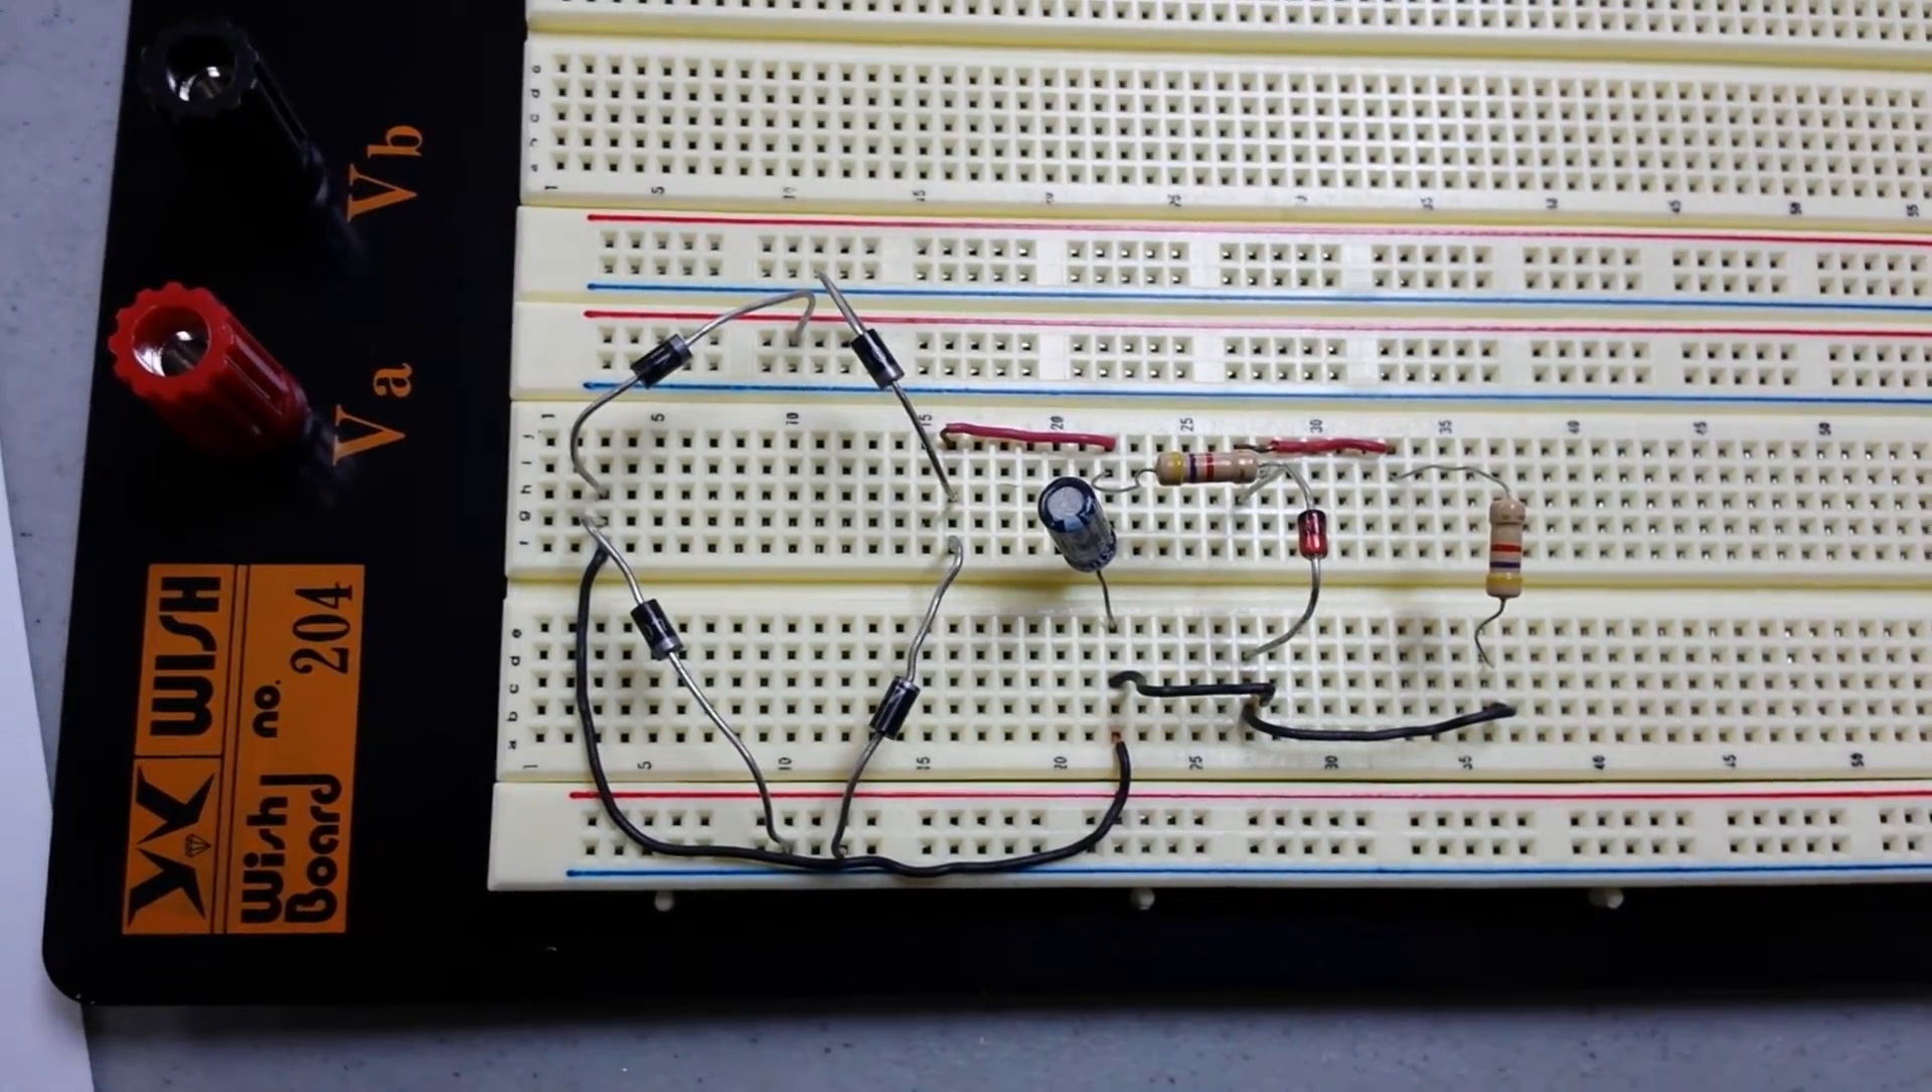So once the jumpers are in, this is more or less what it should look like.